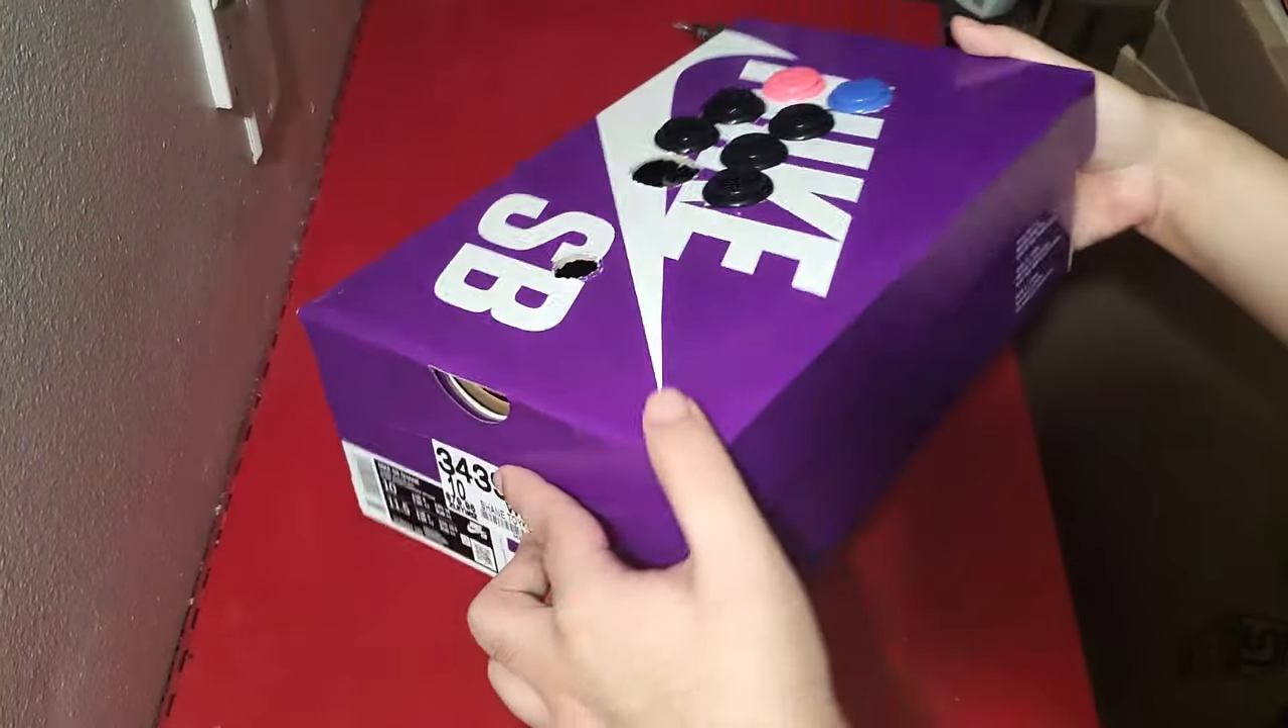I clean and removed all the scraps on the box and began to test fit the buttons. Surprisingly, they fit. Some better than others, but they fit.